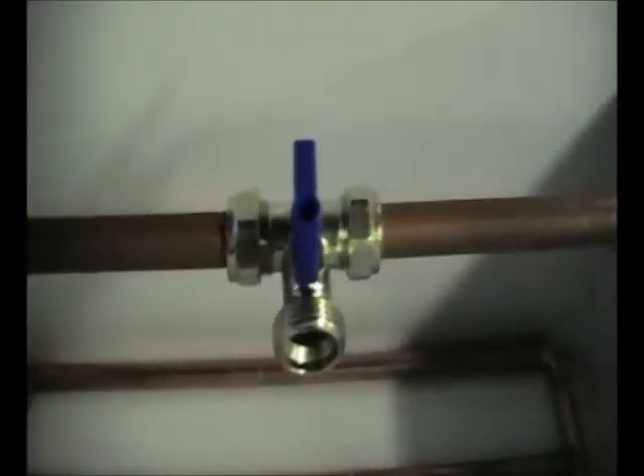As you can see i've already got the t-joints in position.